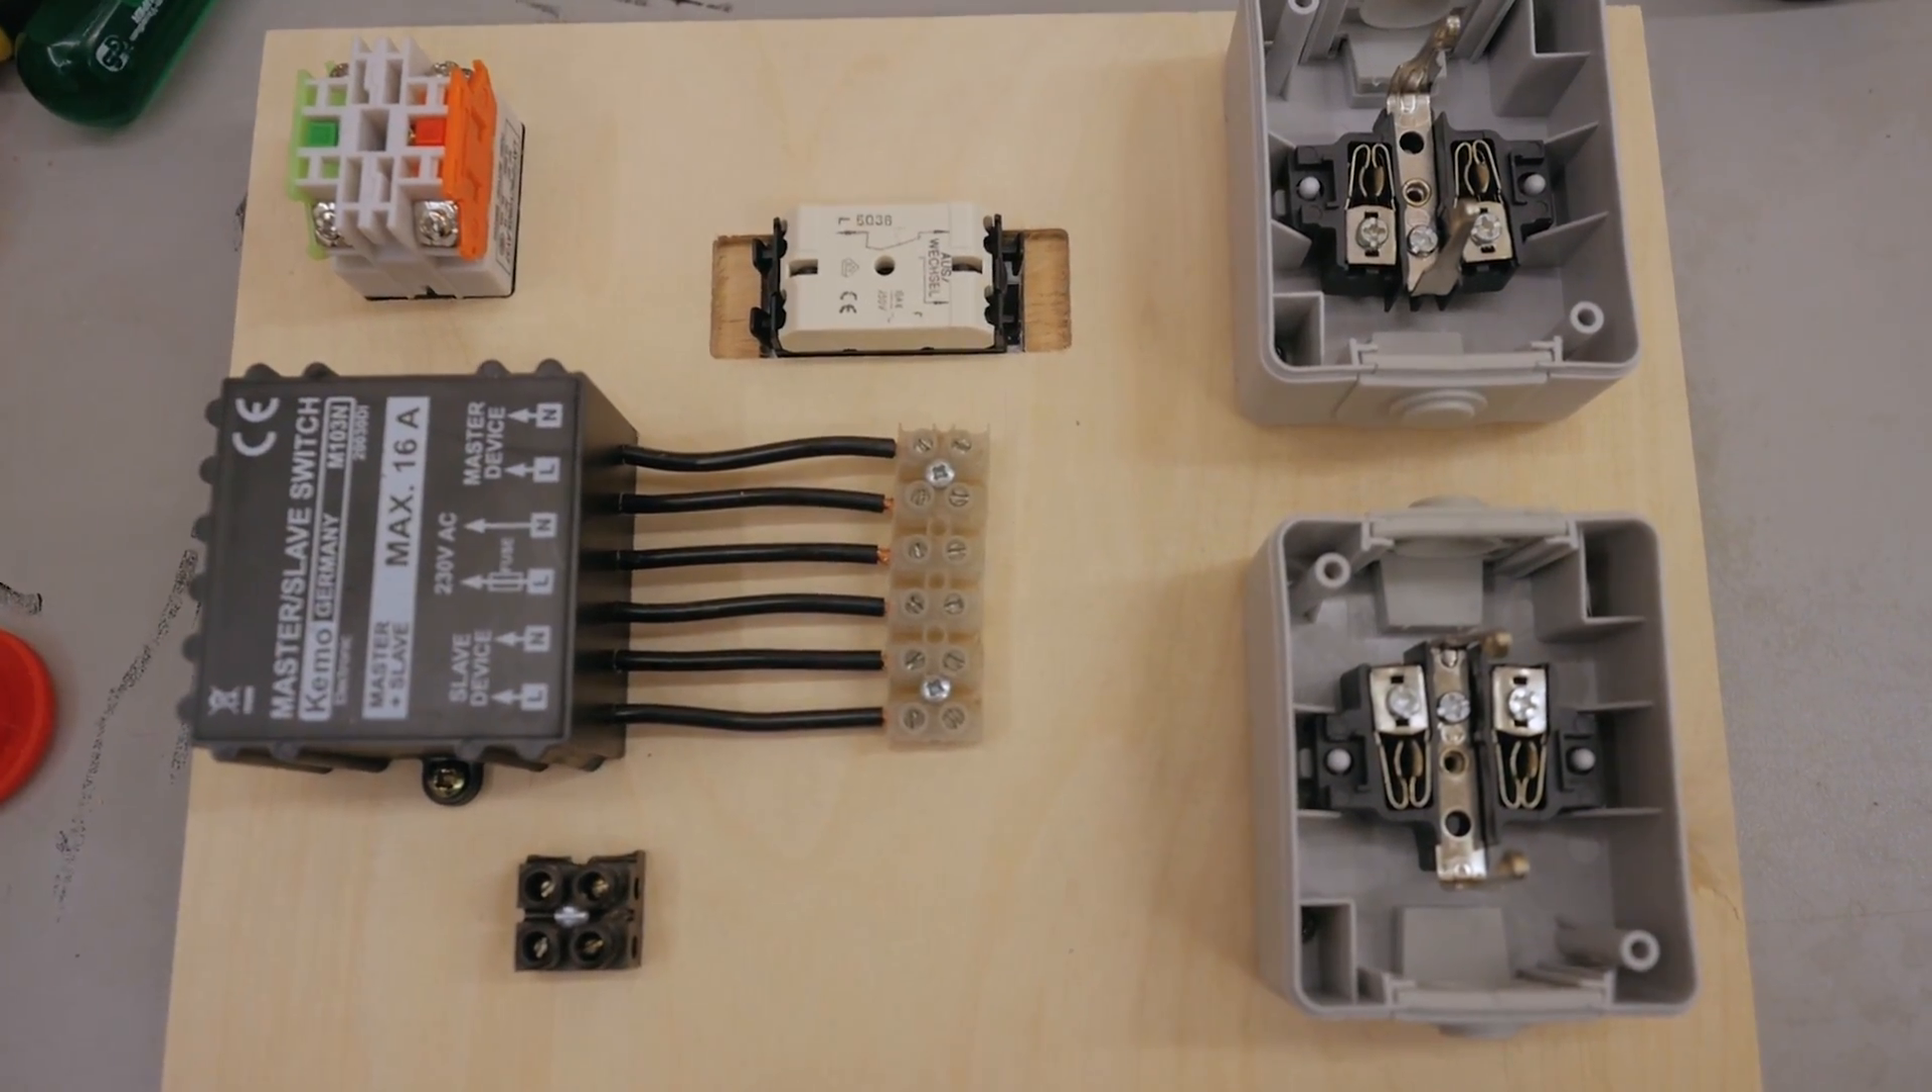Got all the components mounted and now i need to wire them together.